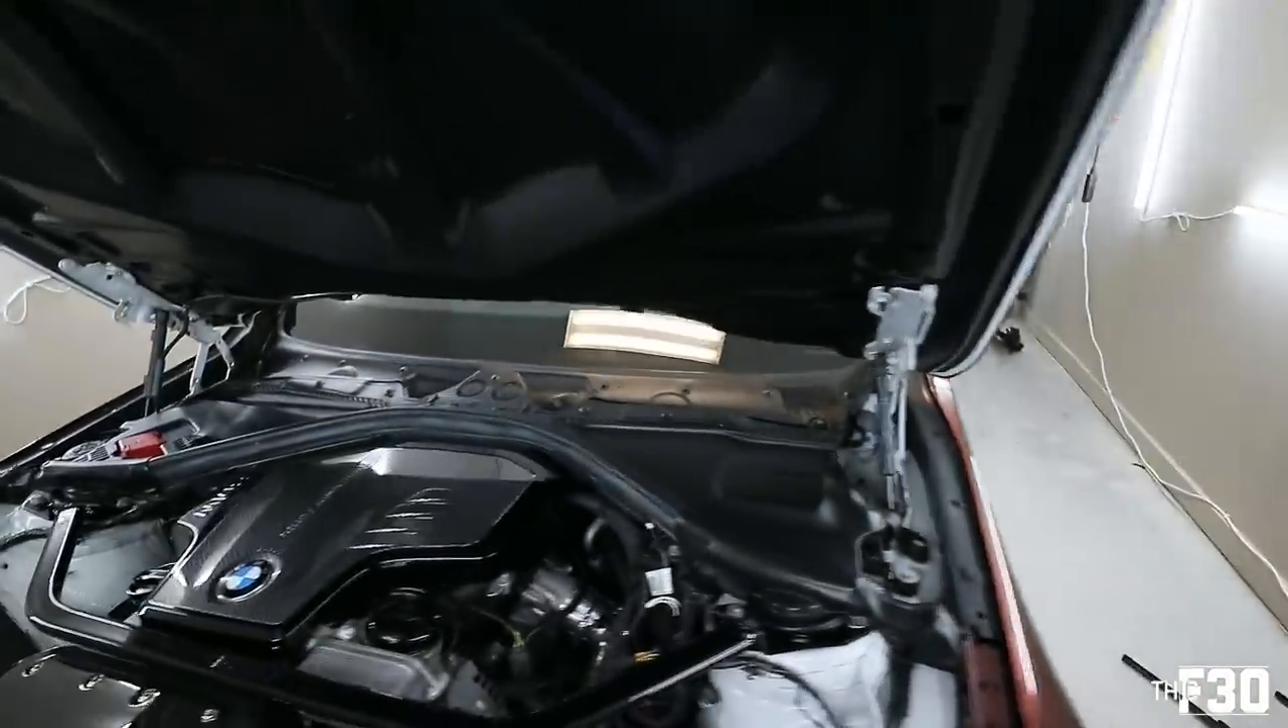We have everything back together just got to throw on the windshield wipers.